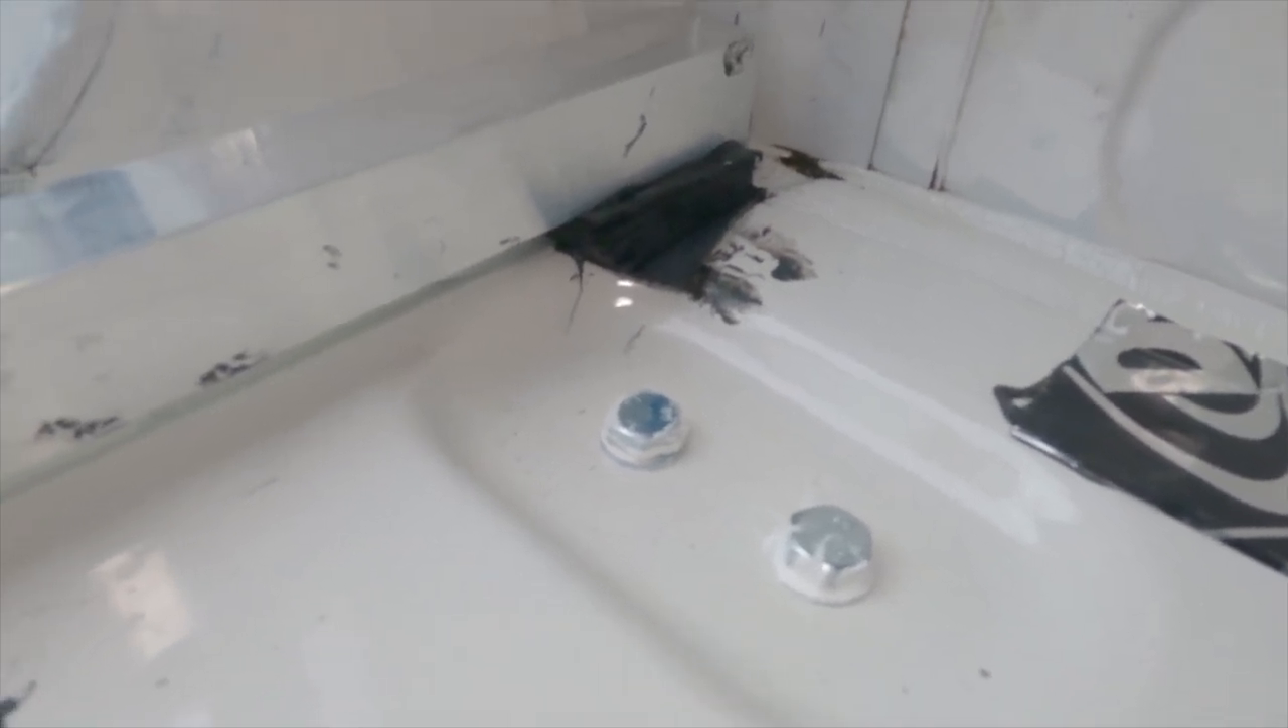I've actually filled up some of the holes that were part of the original floor and you can see that I've just siliconed them and put some new bolts in there.